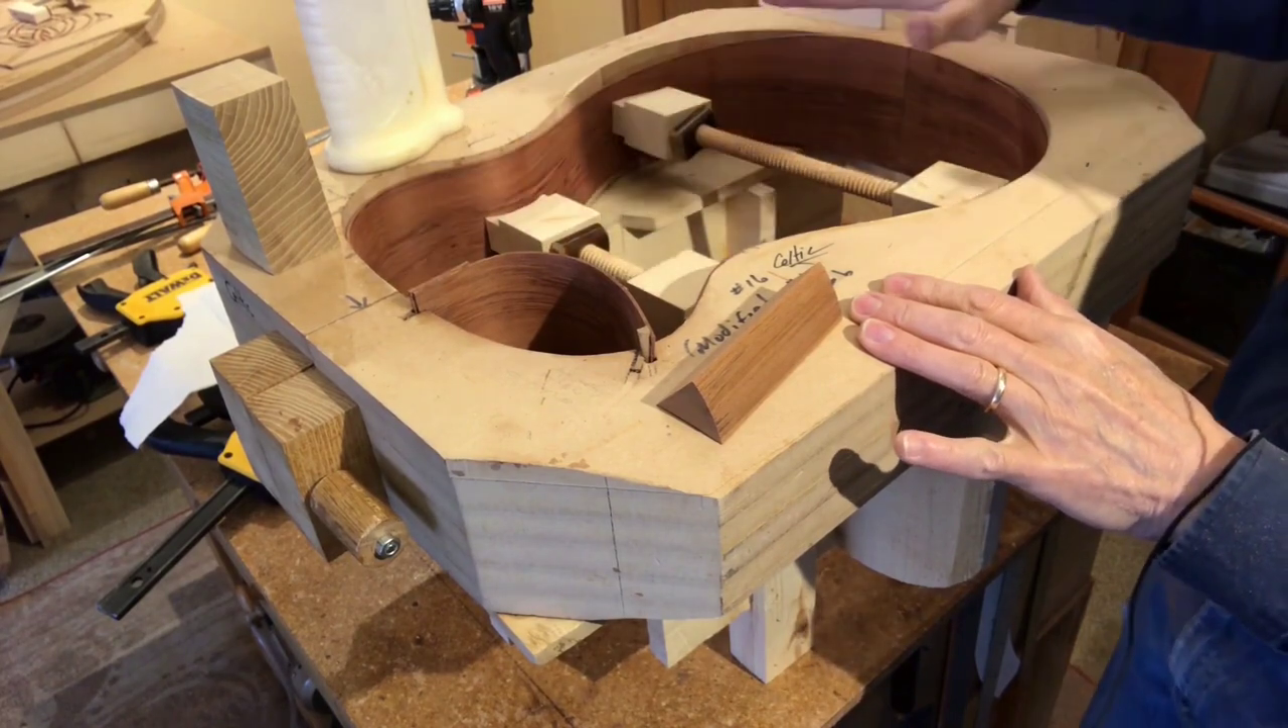Now we have our cut sides in here with the spreaders everything's in place.